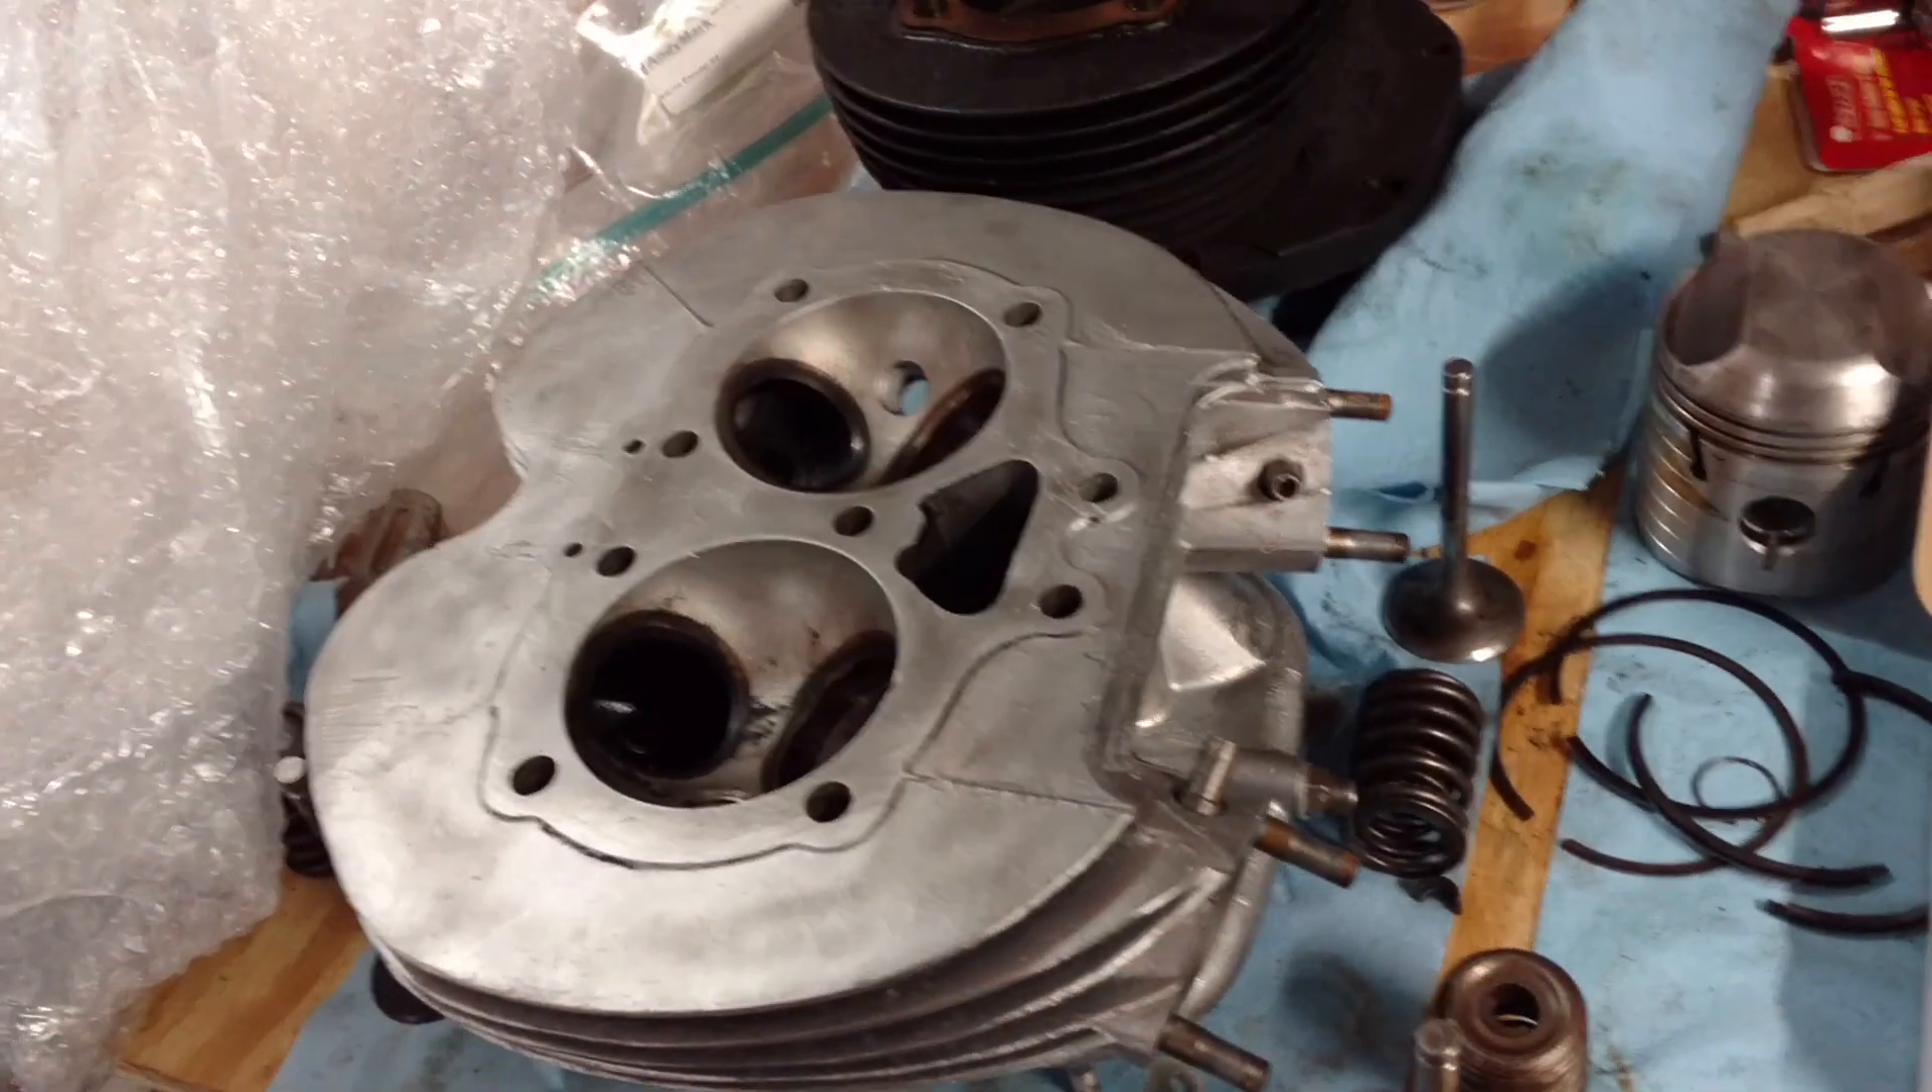Oh, I ended up getting the valves out of my freshly cleaned head.